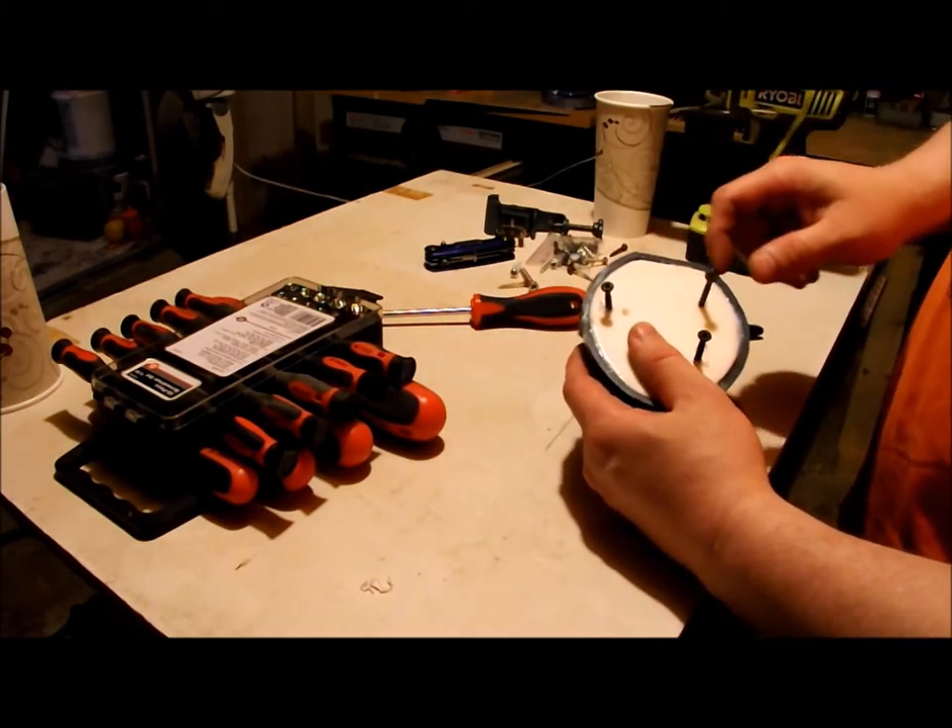So what I've done is I've drilled, or screwed three screws into the bottom.